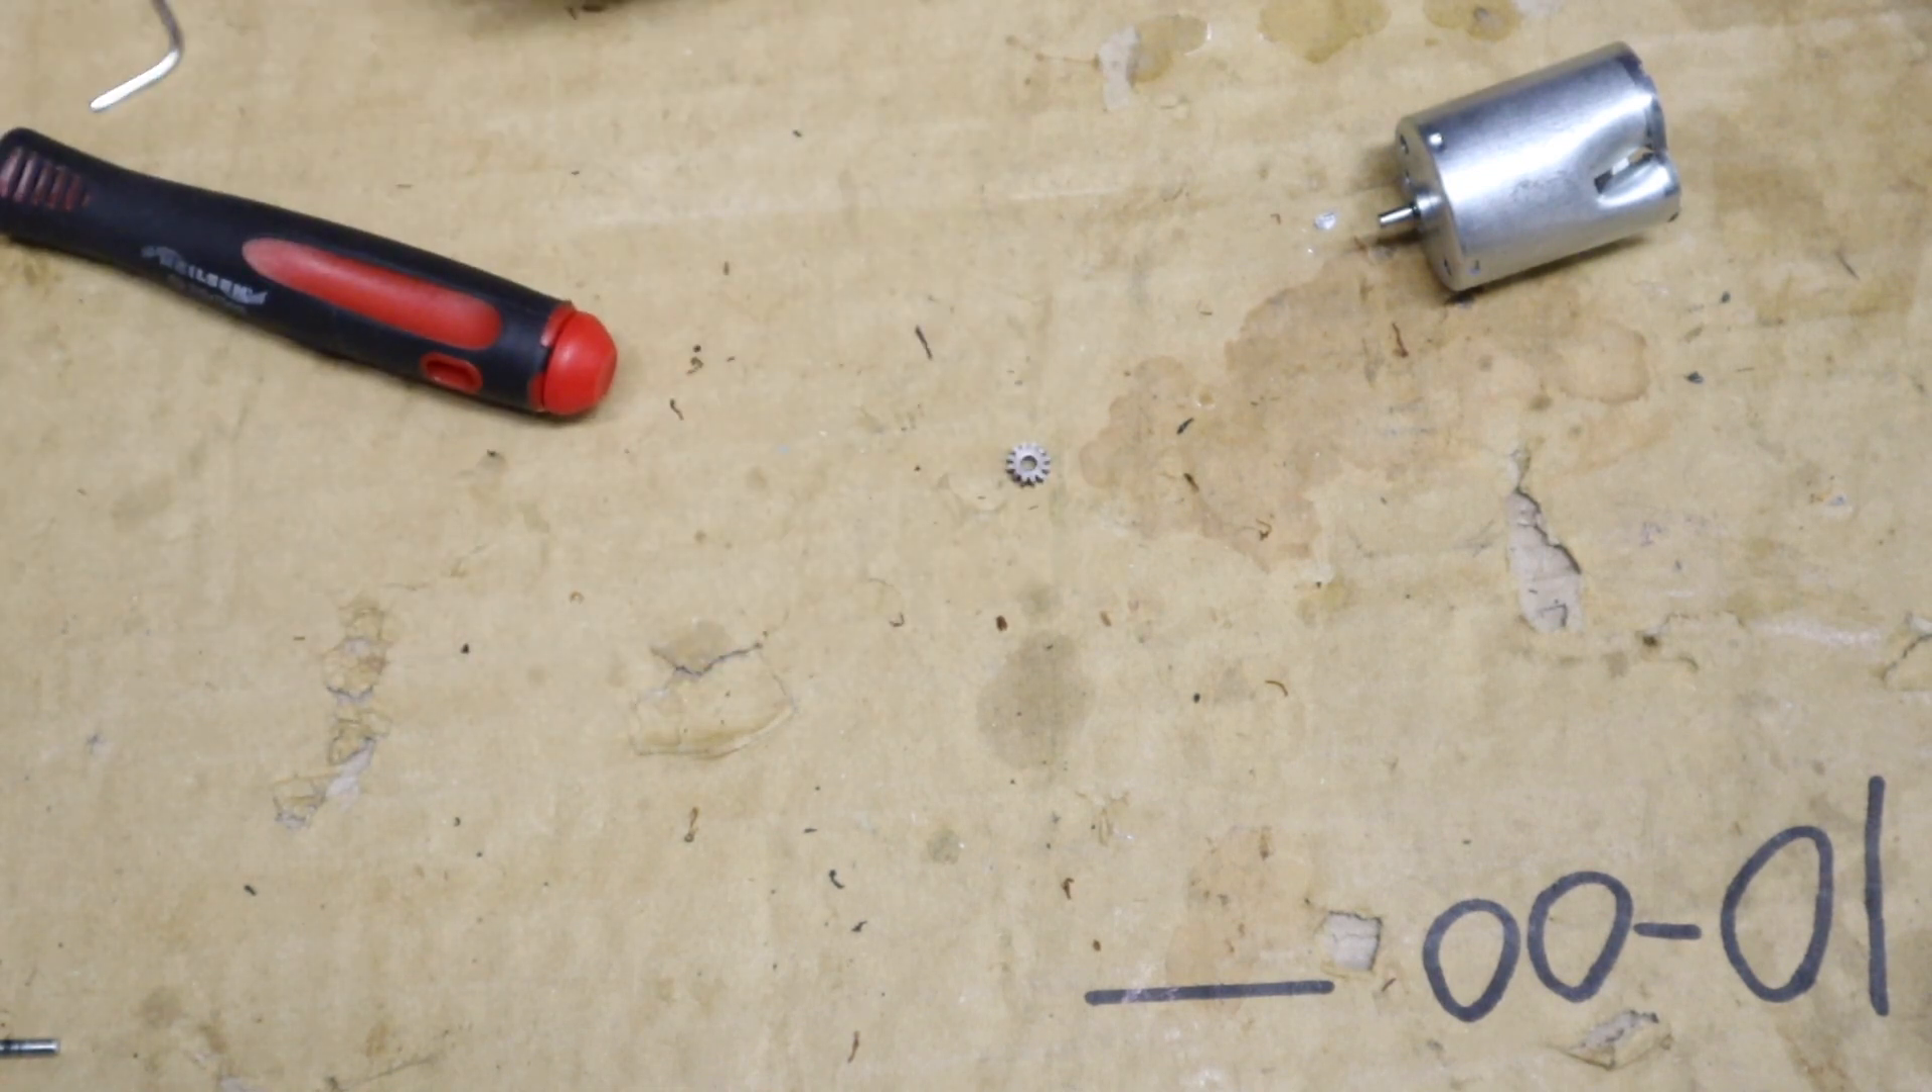There we have our pinion gear off the motor.